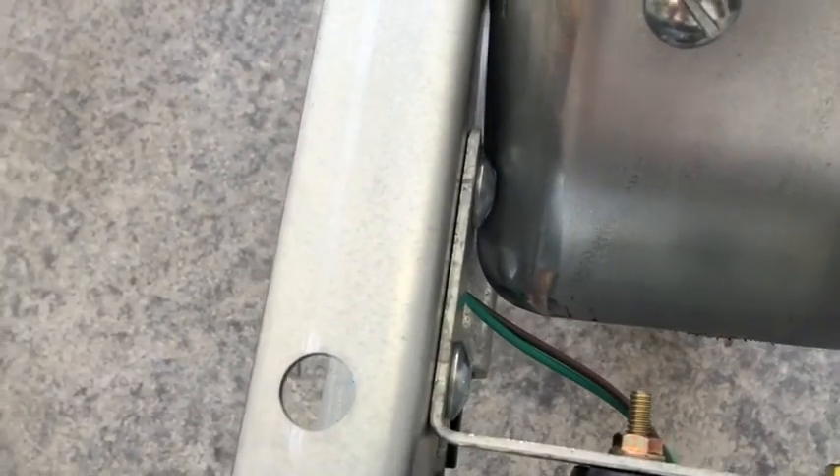I had the same problem over here that's fenders contacting this bolt head.